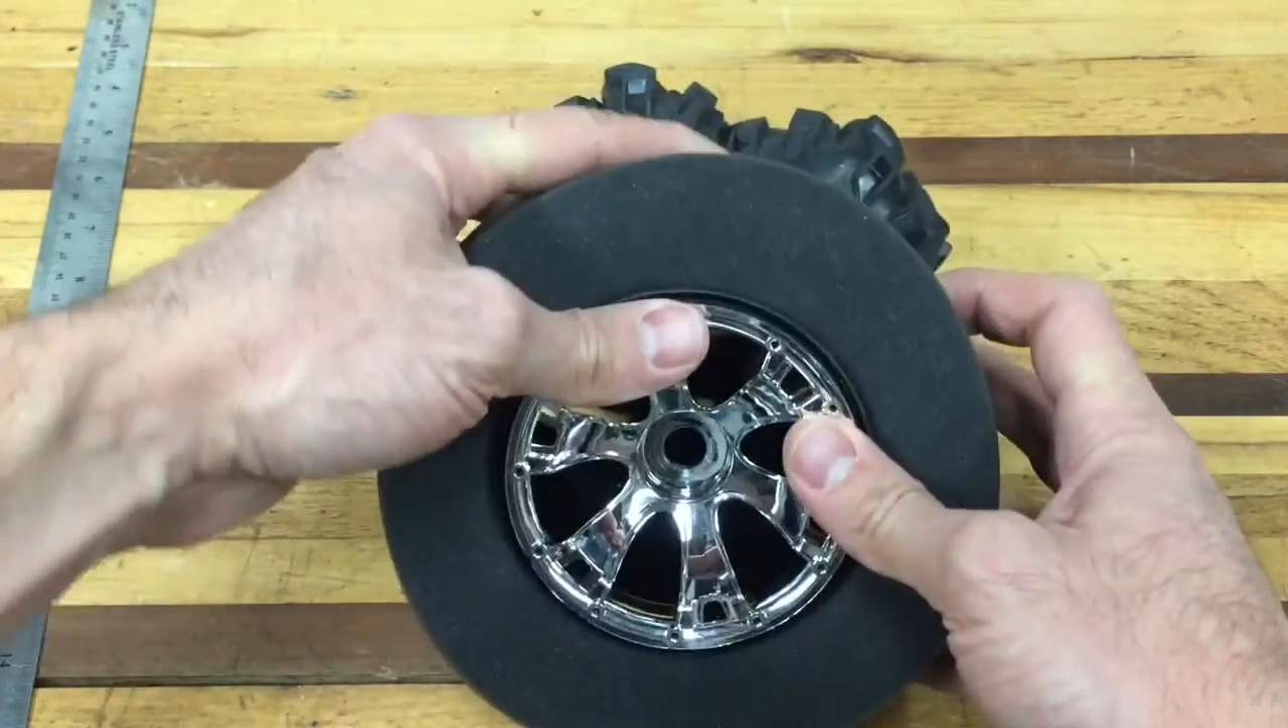Alright, so I have the foam put back on the rim, and now I'm going to attempt to pull that rubber tire back over it.